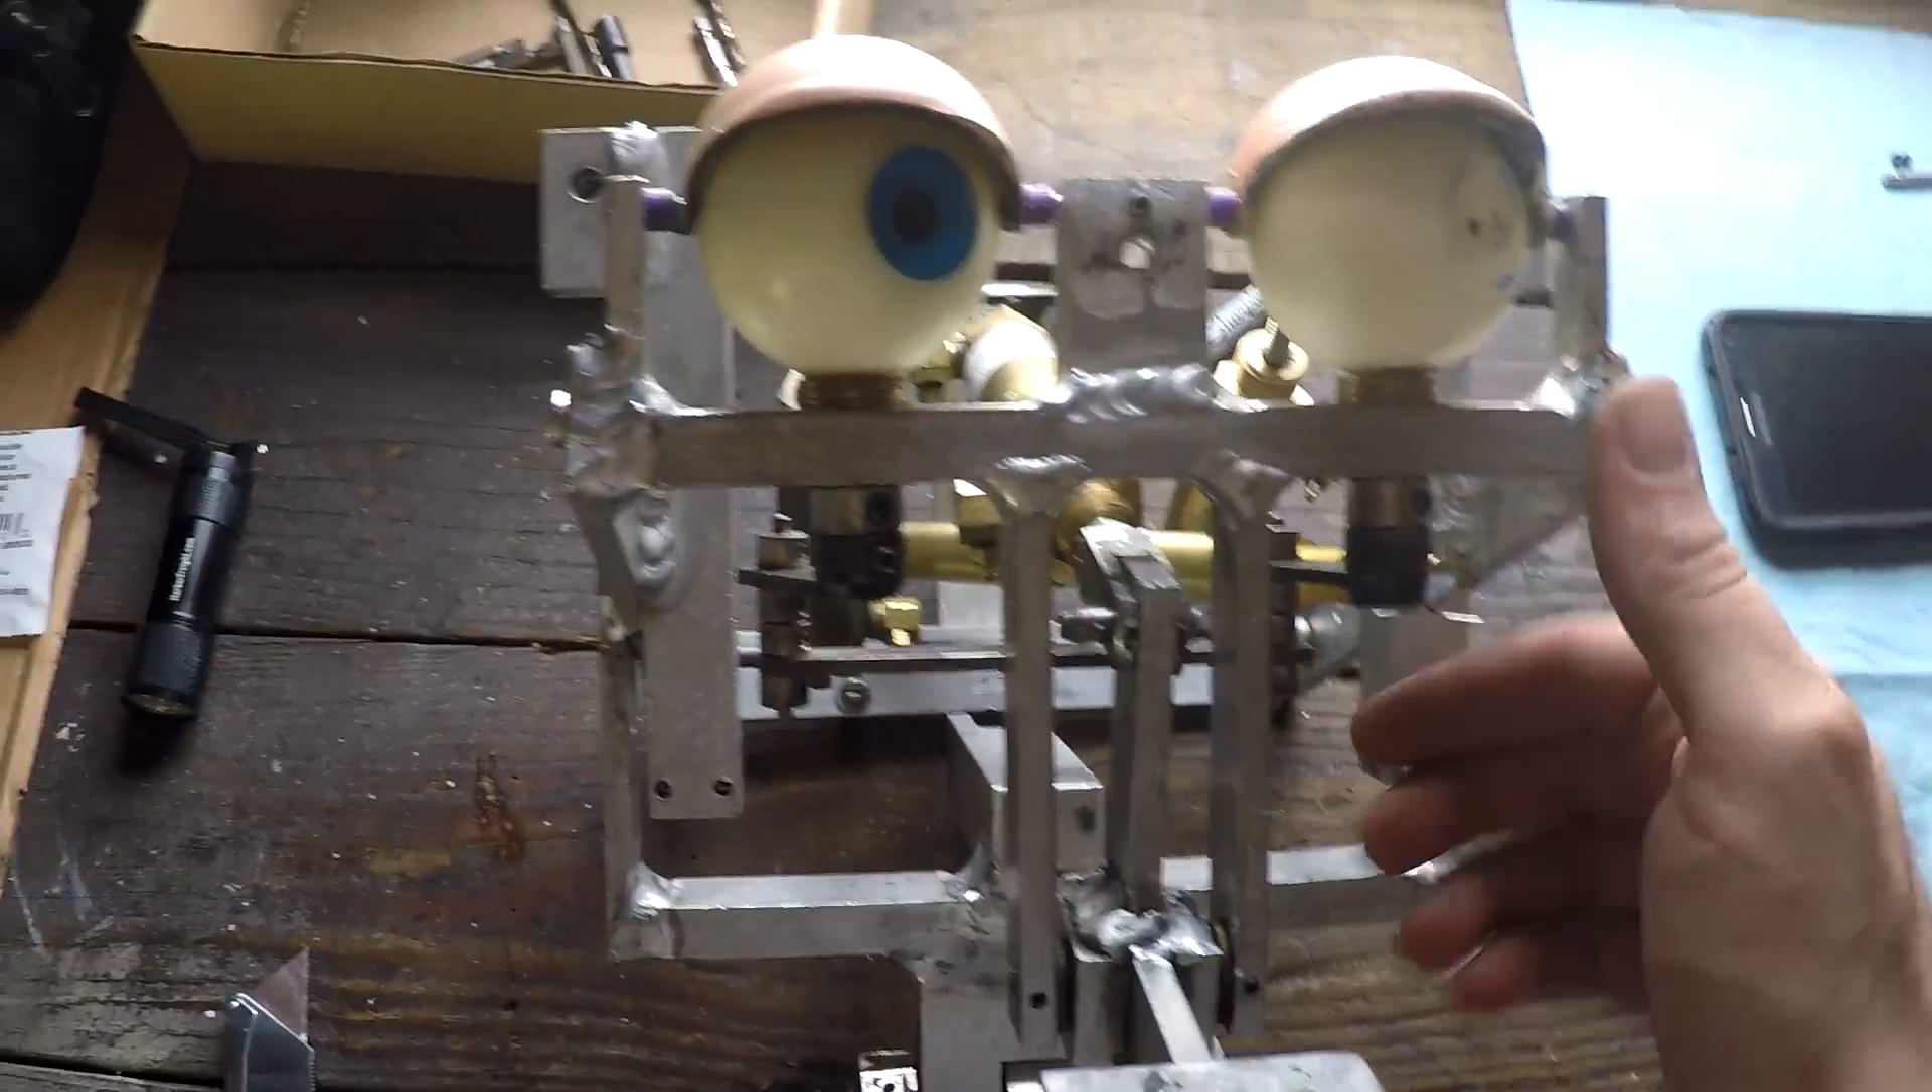Okay, the head is all put back together.